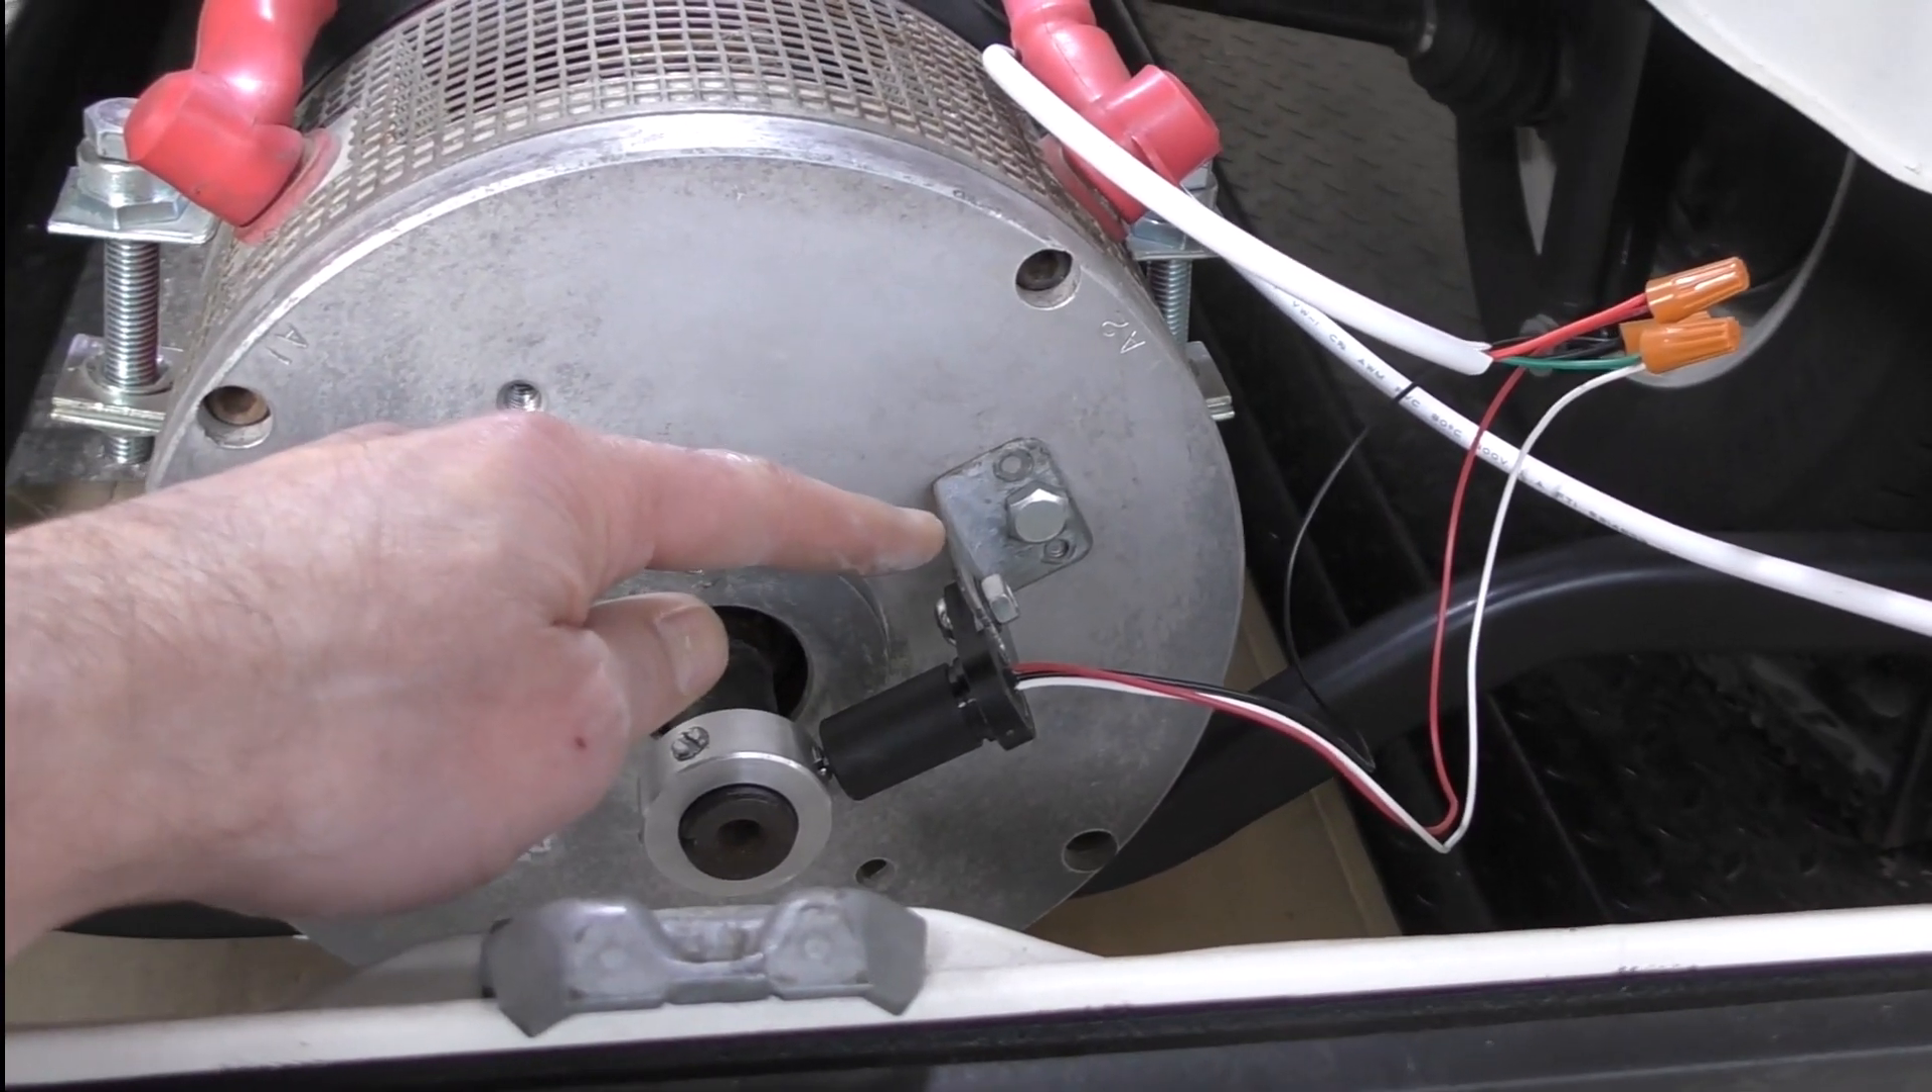I've mounted the sensor here I was able to find this small bracket here that I could mount to one of these threaded inserts on the motor face.